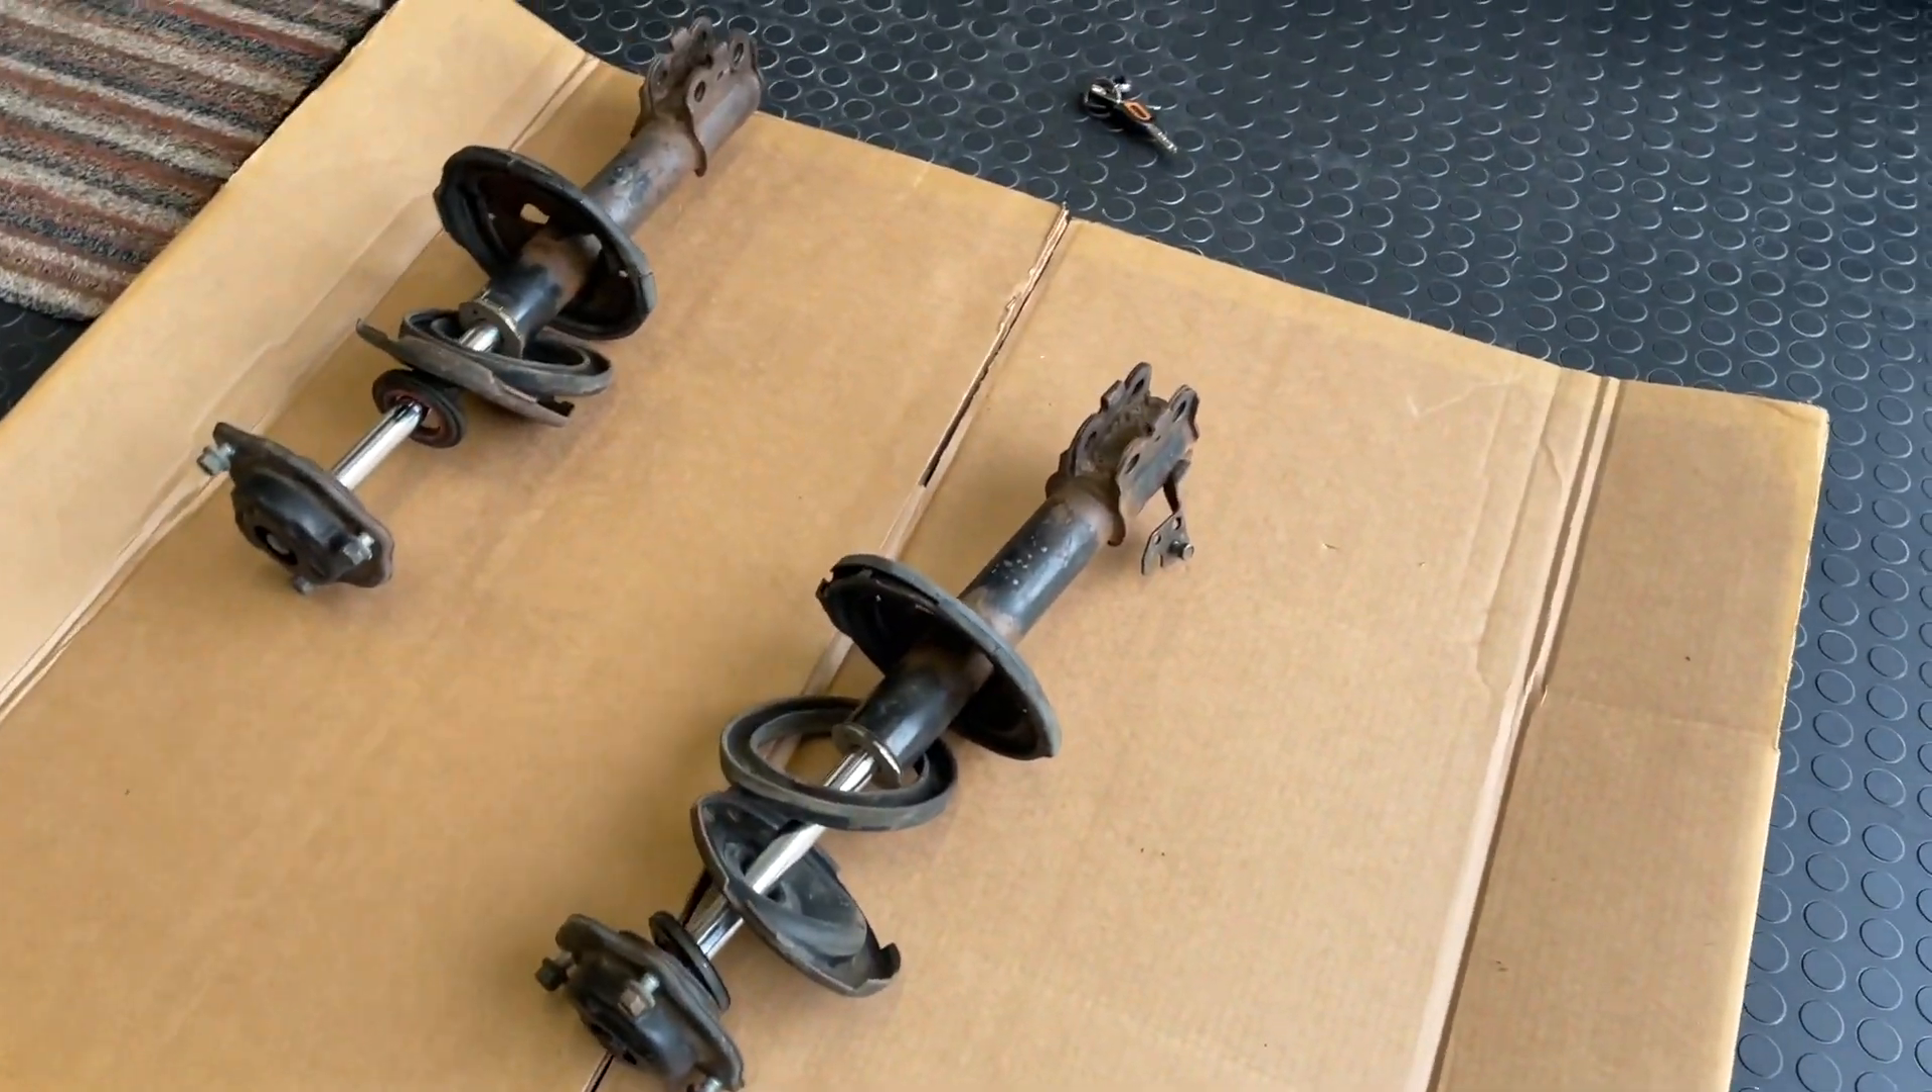And here is the shocks. I've taken the springs off.